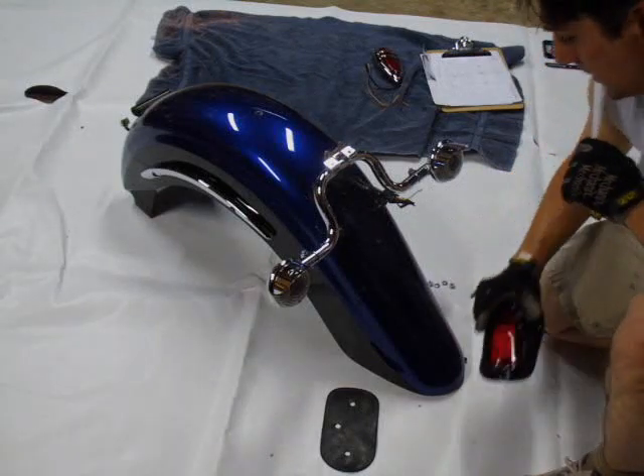So now I've removed the, I've removed the Harley tail light.